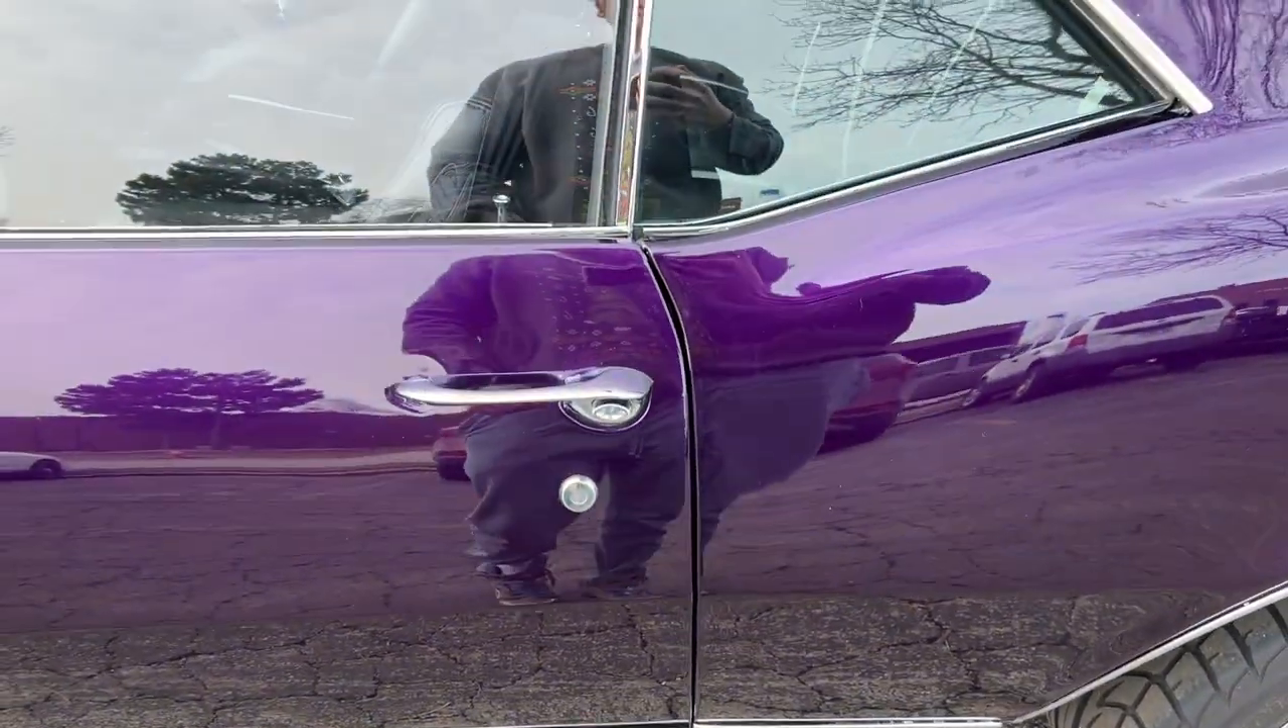Door looks to line up good again.